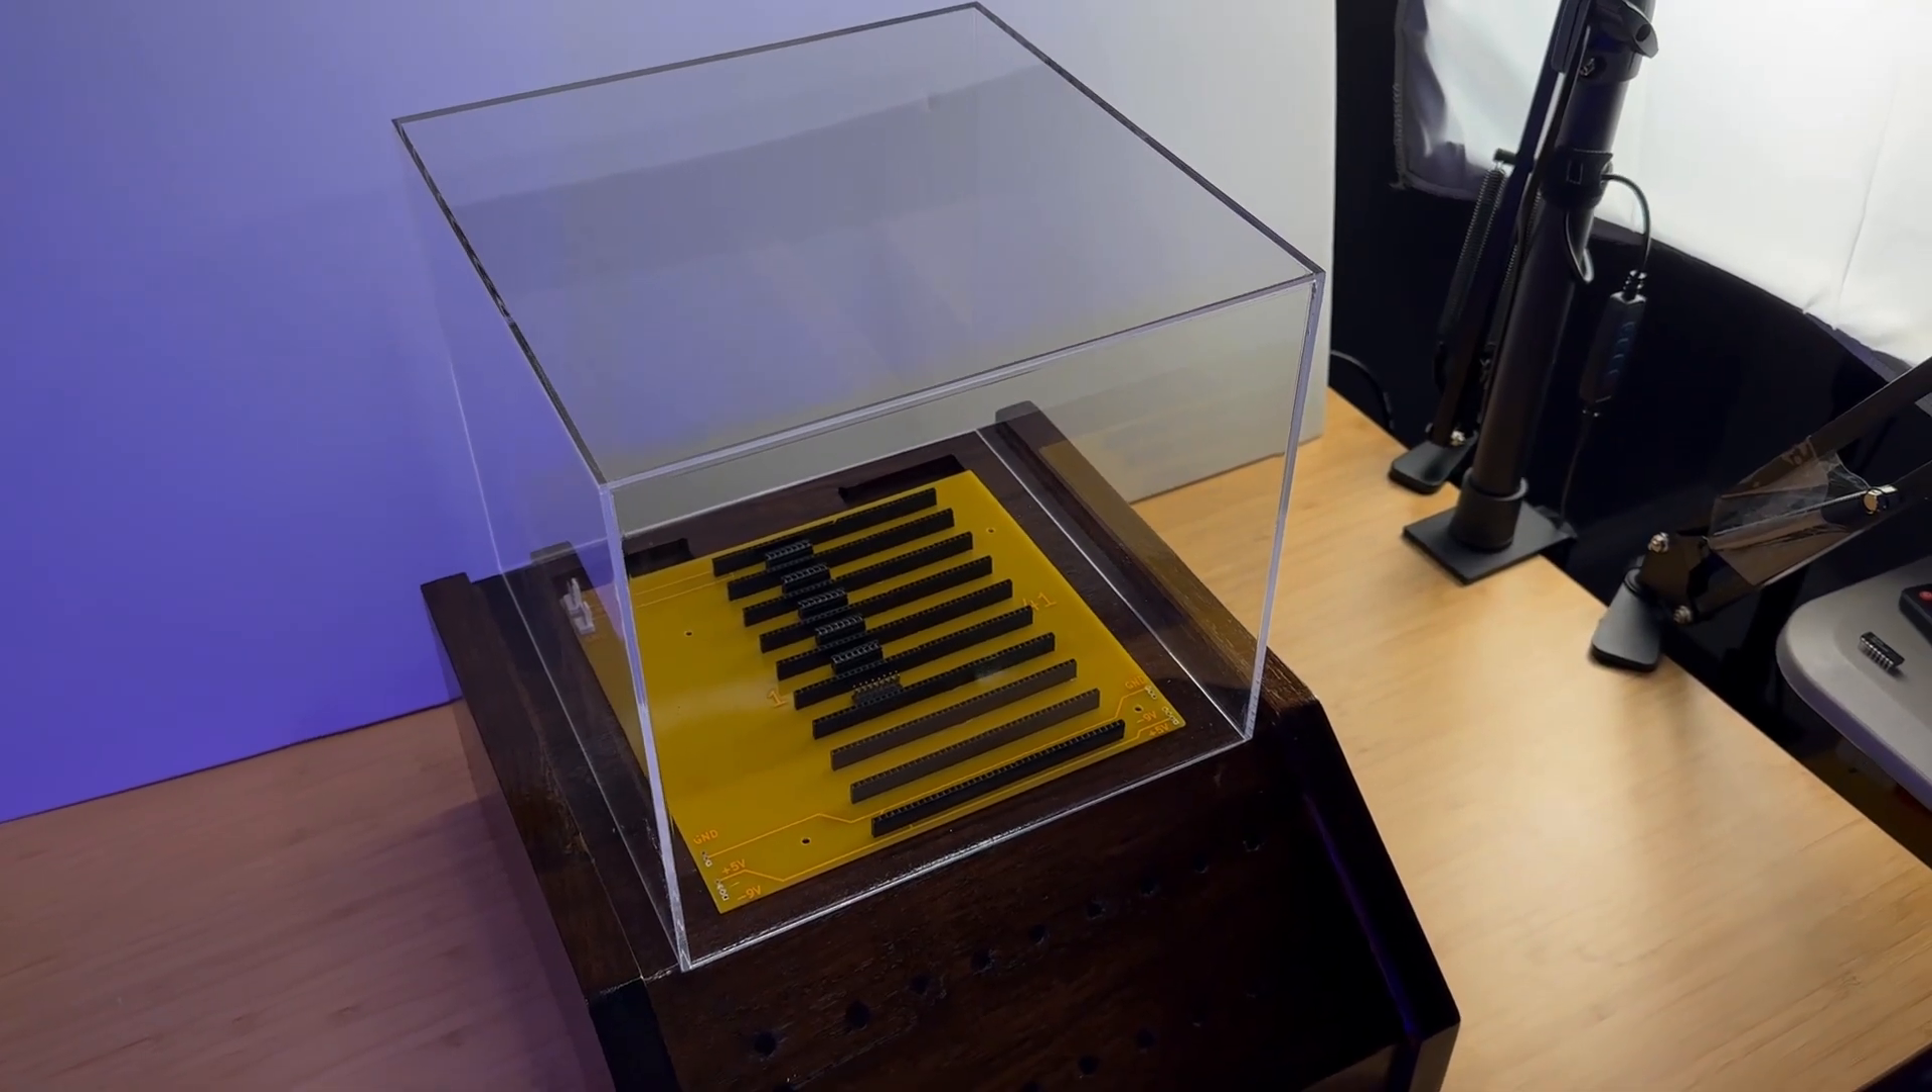I added a plexiglass enclosure on top of the case for a complete appearance.